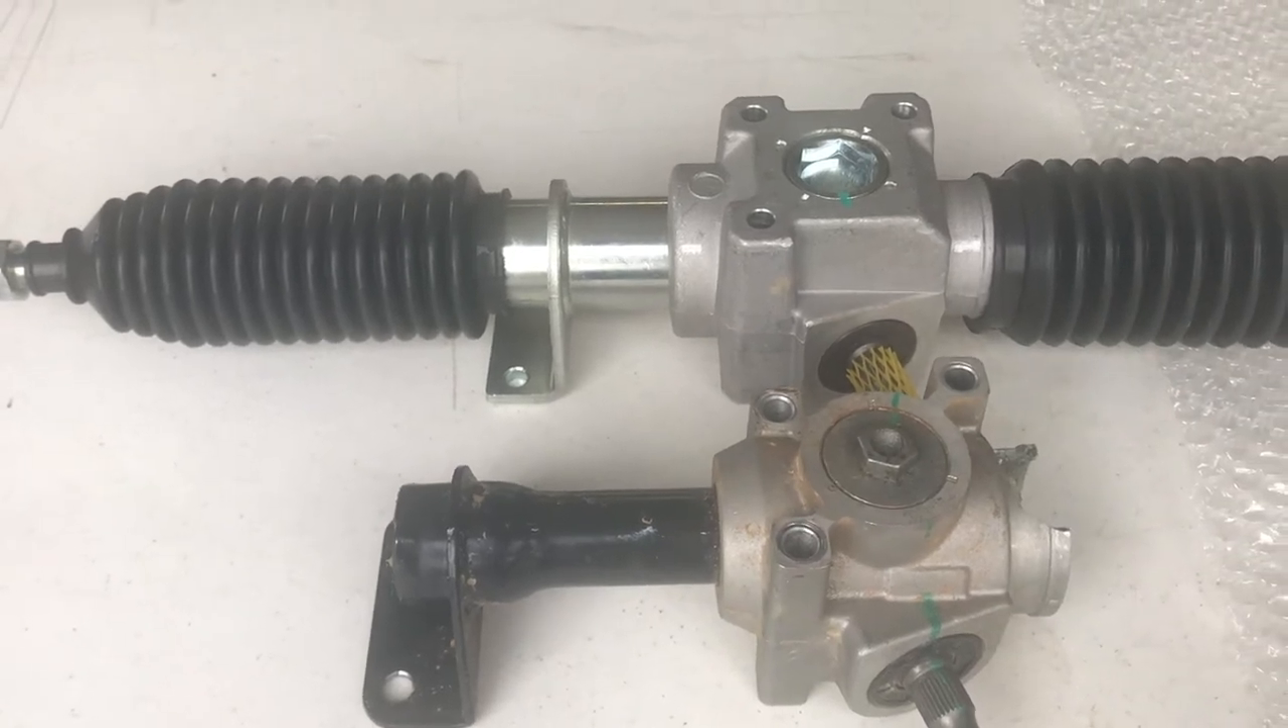The one little issue we're going to run into, as you can see here, the bracket and the brace off to the side is just a little bit short compared to the stock unit.